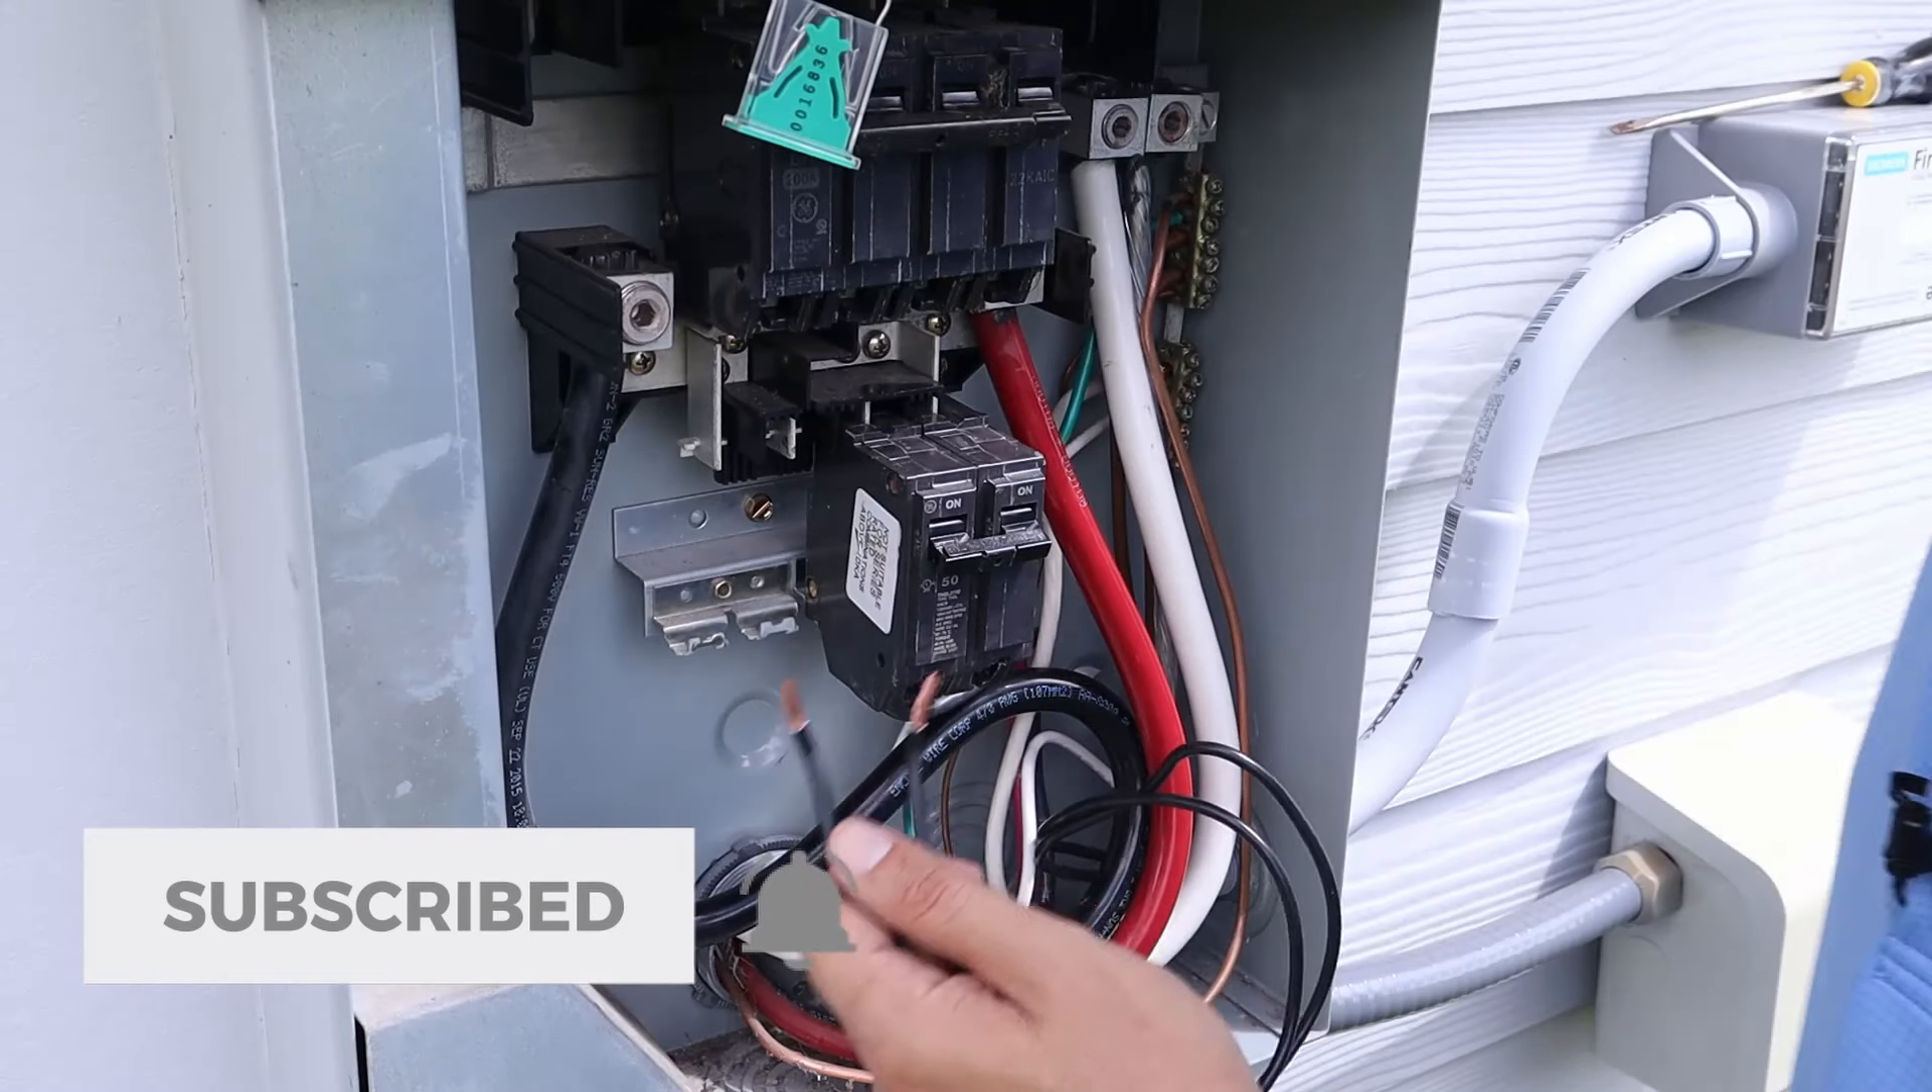All right so now all we've got left are these two black wires.